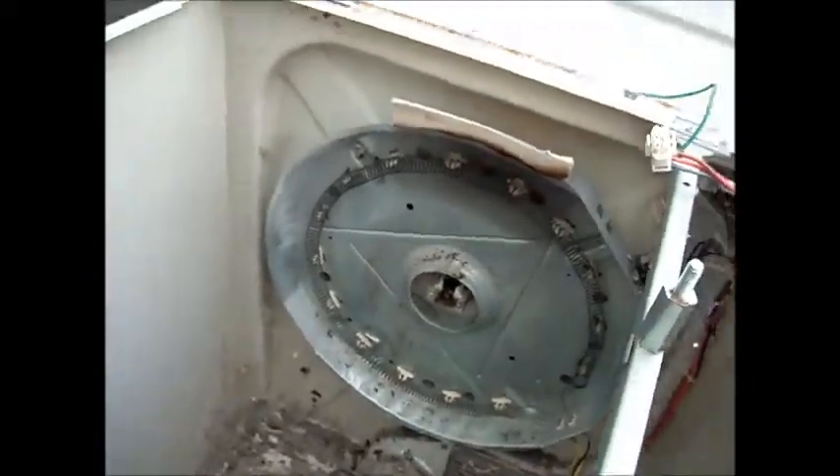Okay there's the front panel off there's the inside right there.